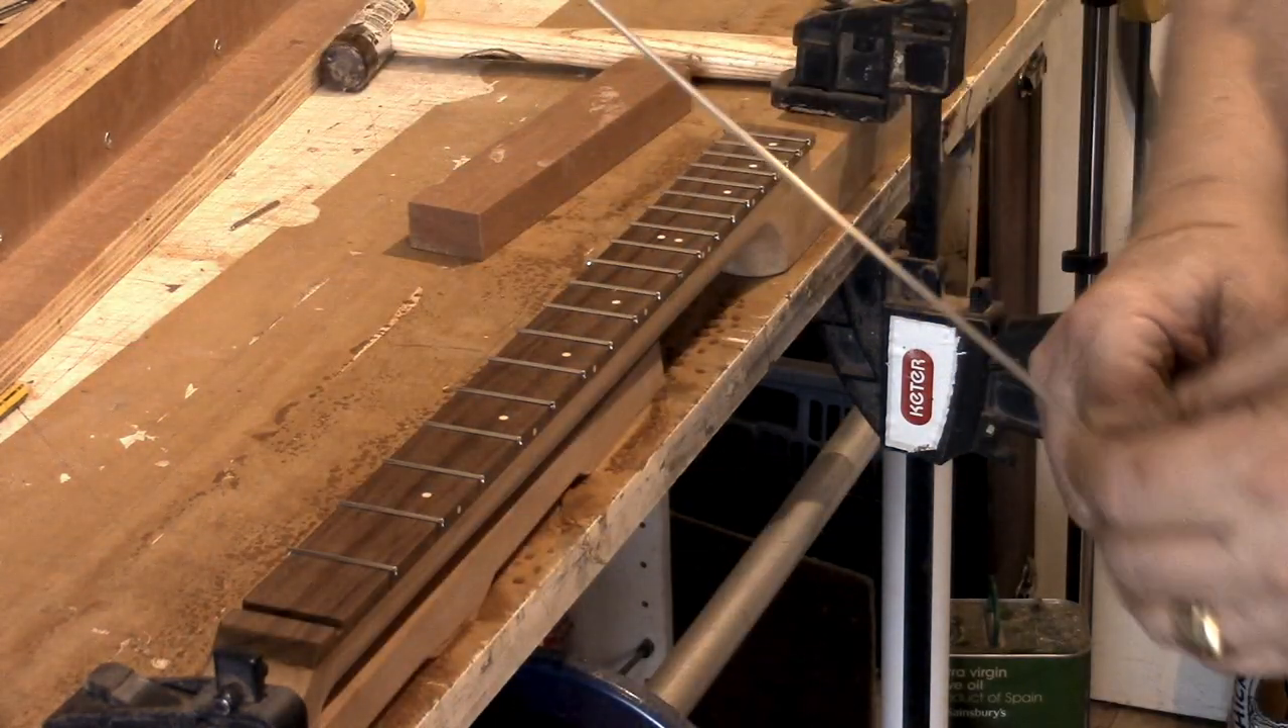We have all our frets in here now.